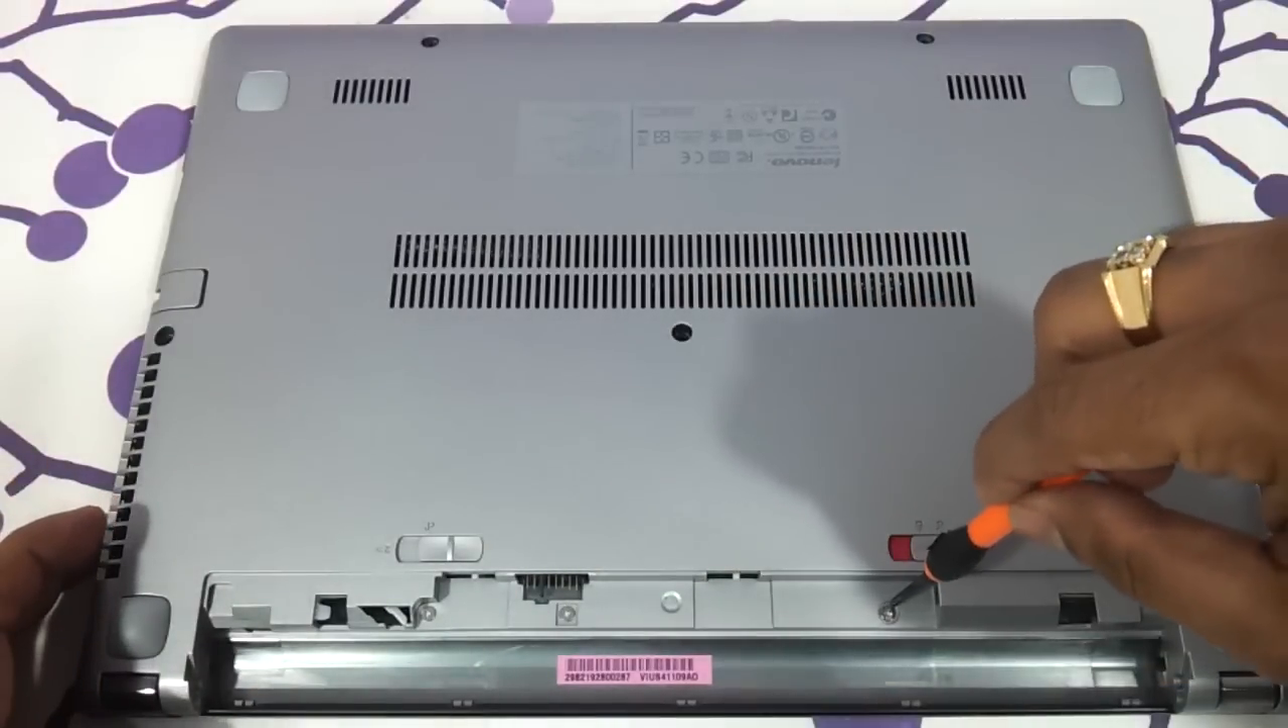Alright, so the battery has come out now.